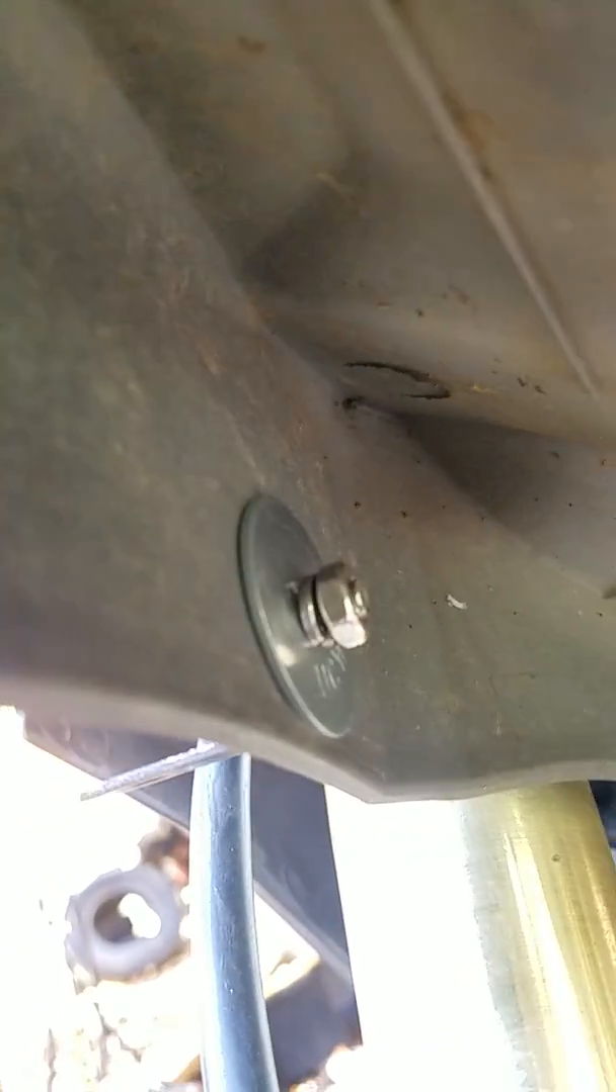I've got a fender washer on the inside so the bolt doesn't pull through the fender.